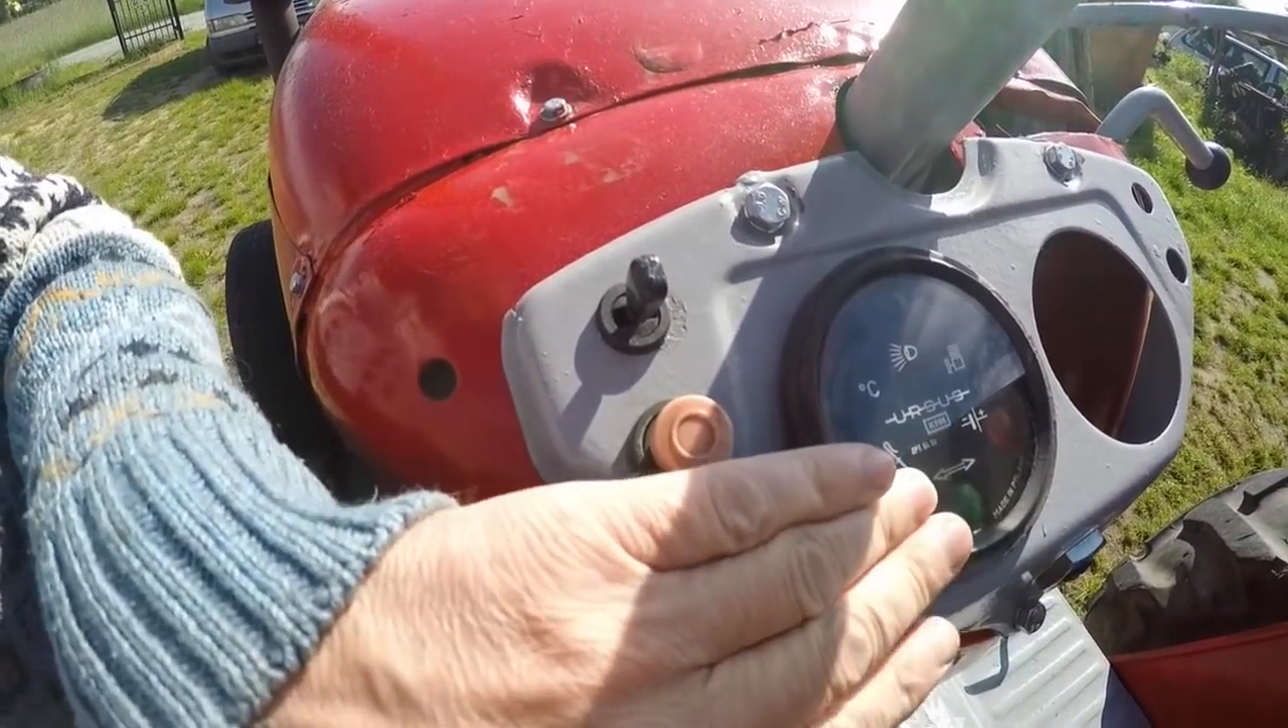Niemniej jednak jest to zegar oryginalny, ten co trzeba. Także zamontowany, bardzo się cieszę.